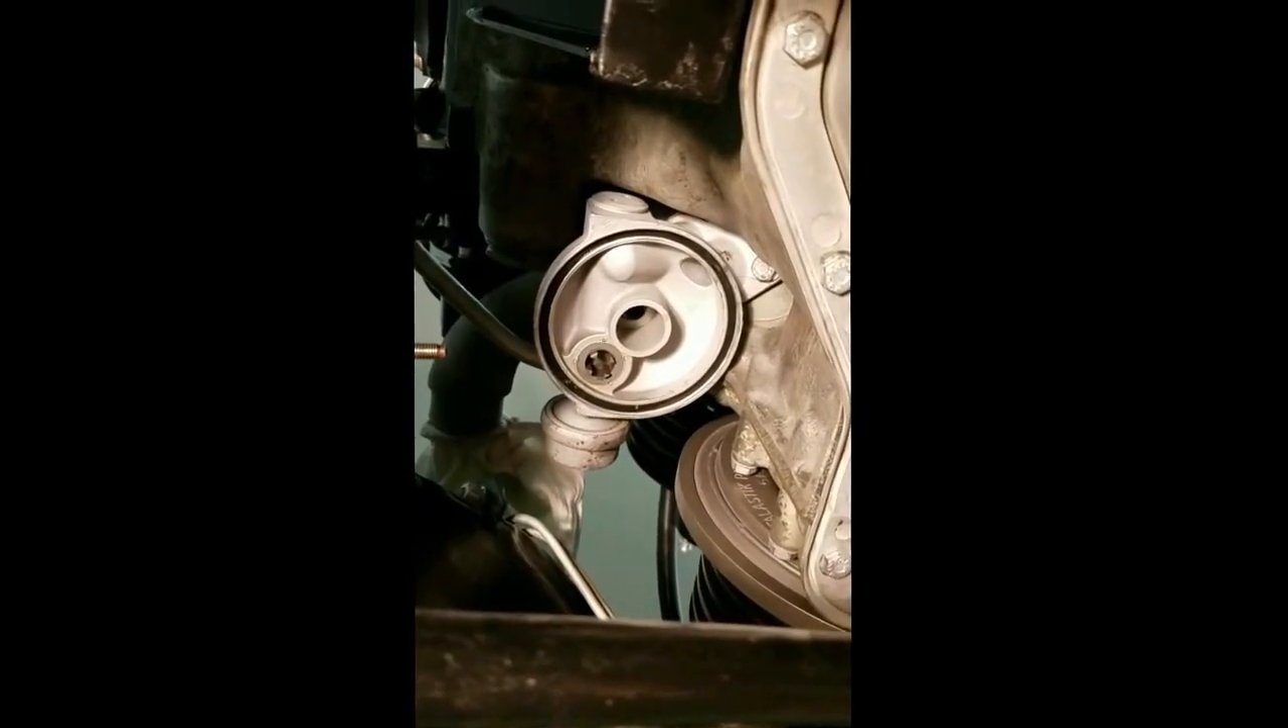Okay, you can see I've got this O -ring up there. And got it in properly.